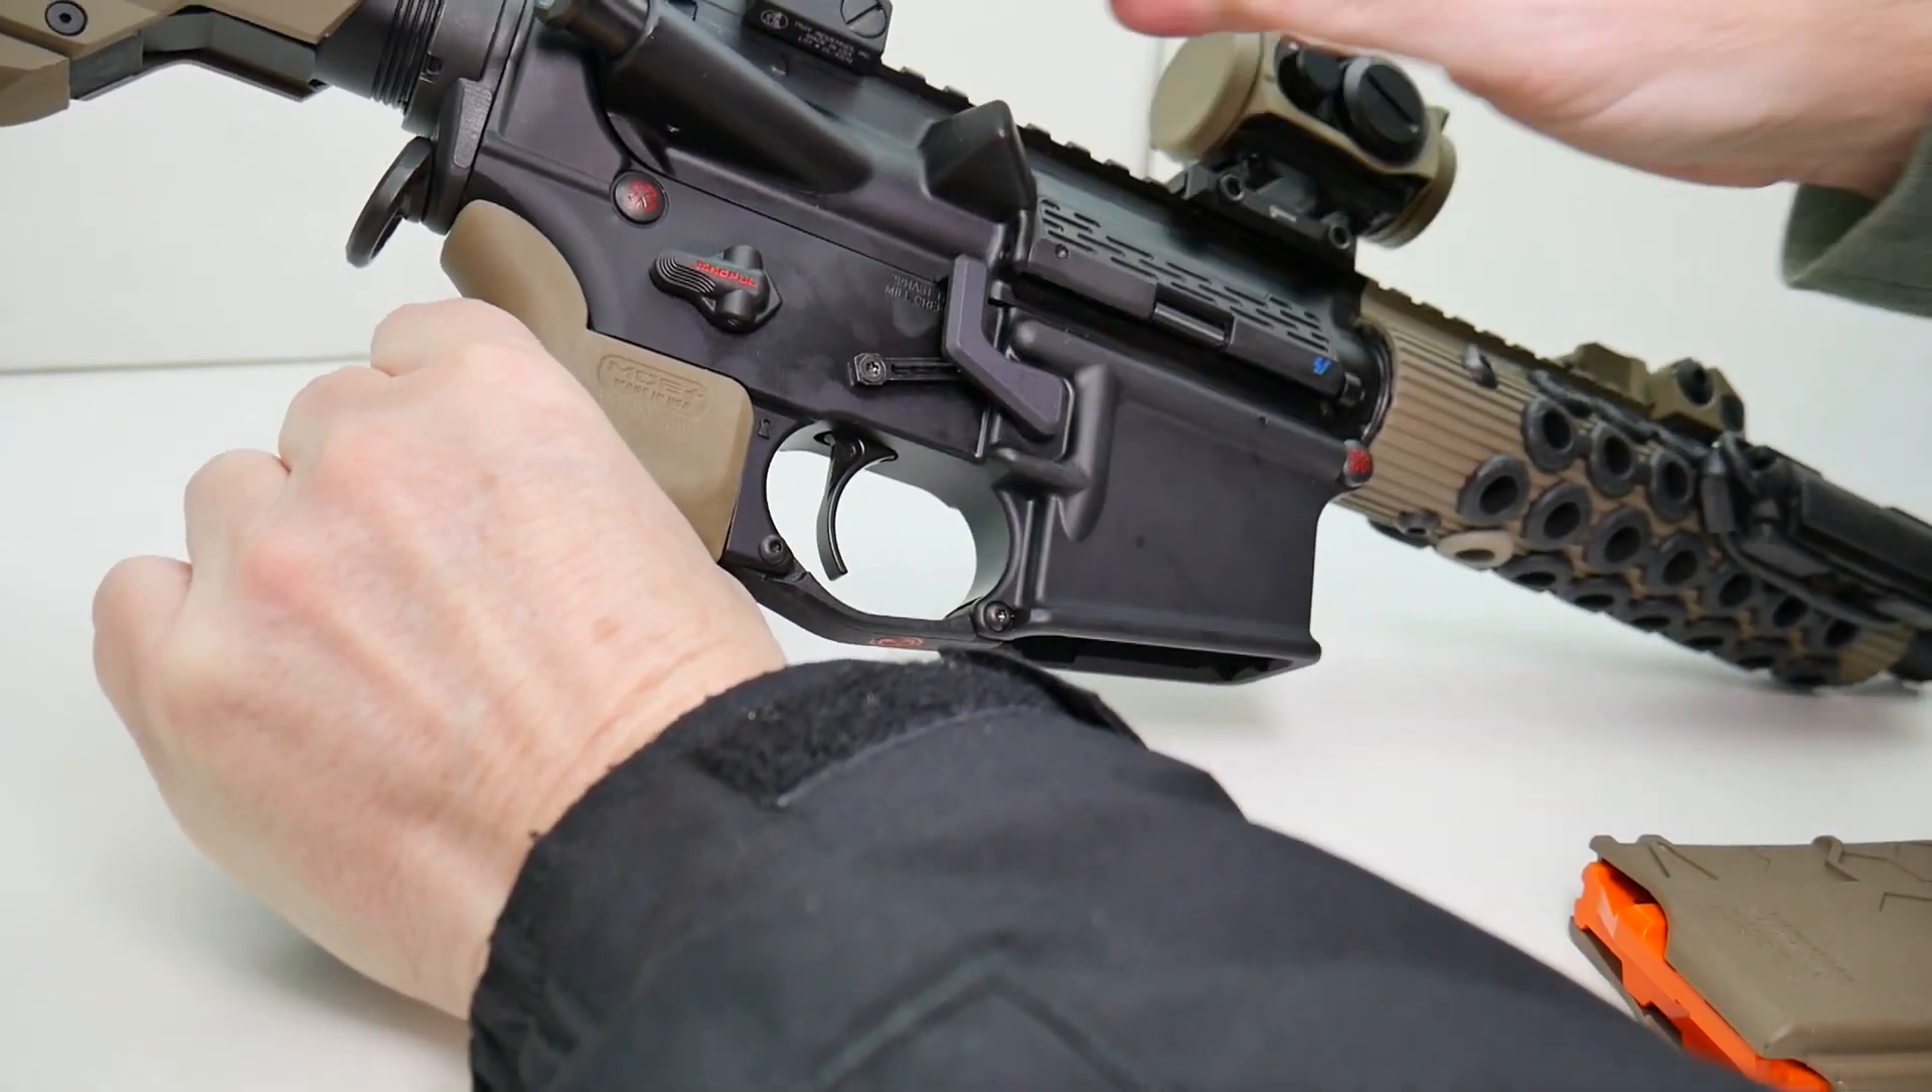Okay, I have the upper installed on the lower.